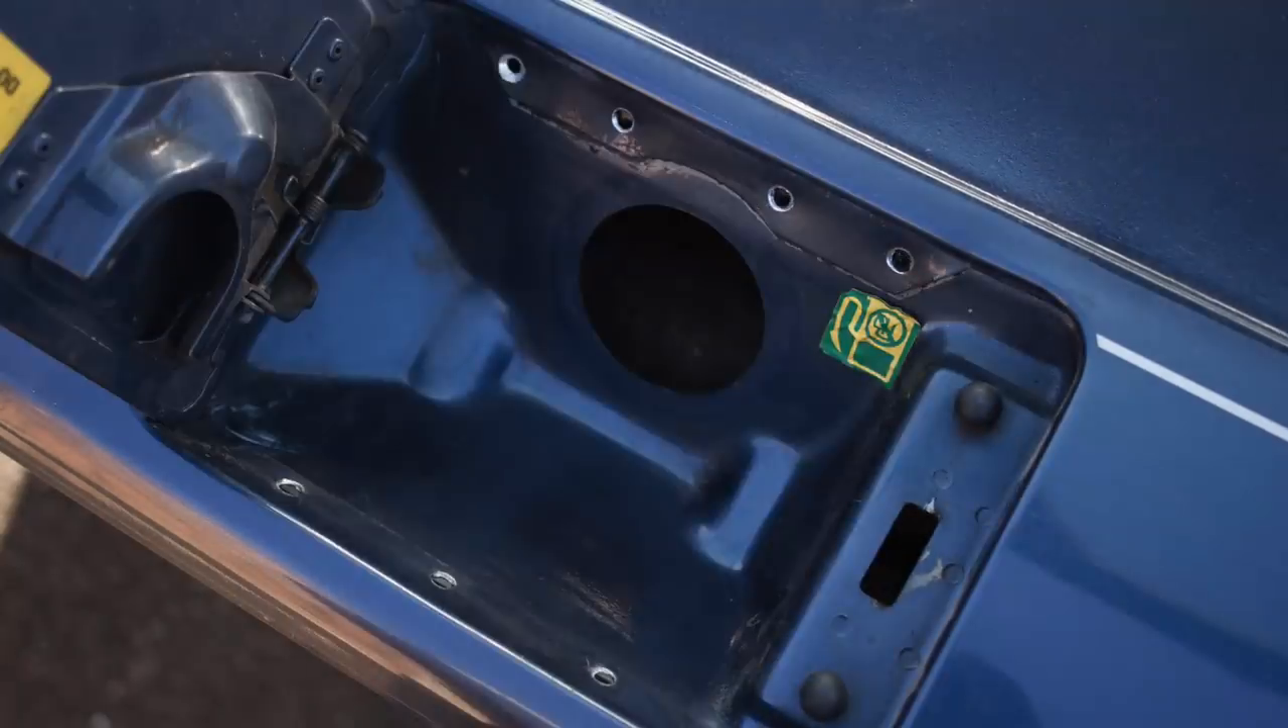I had taken the fuel filler out so I could service and paint the neck of the fuel filler.